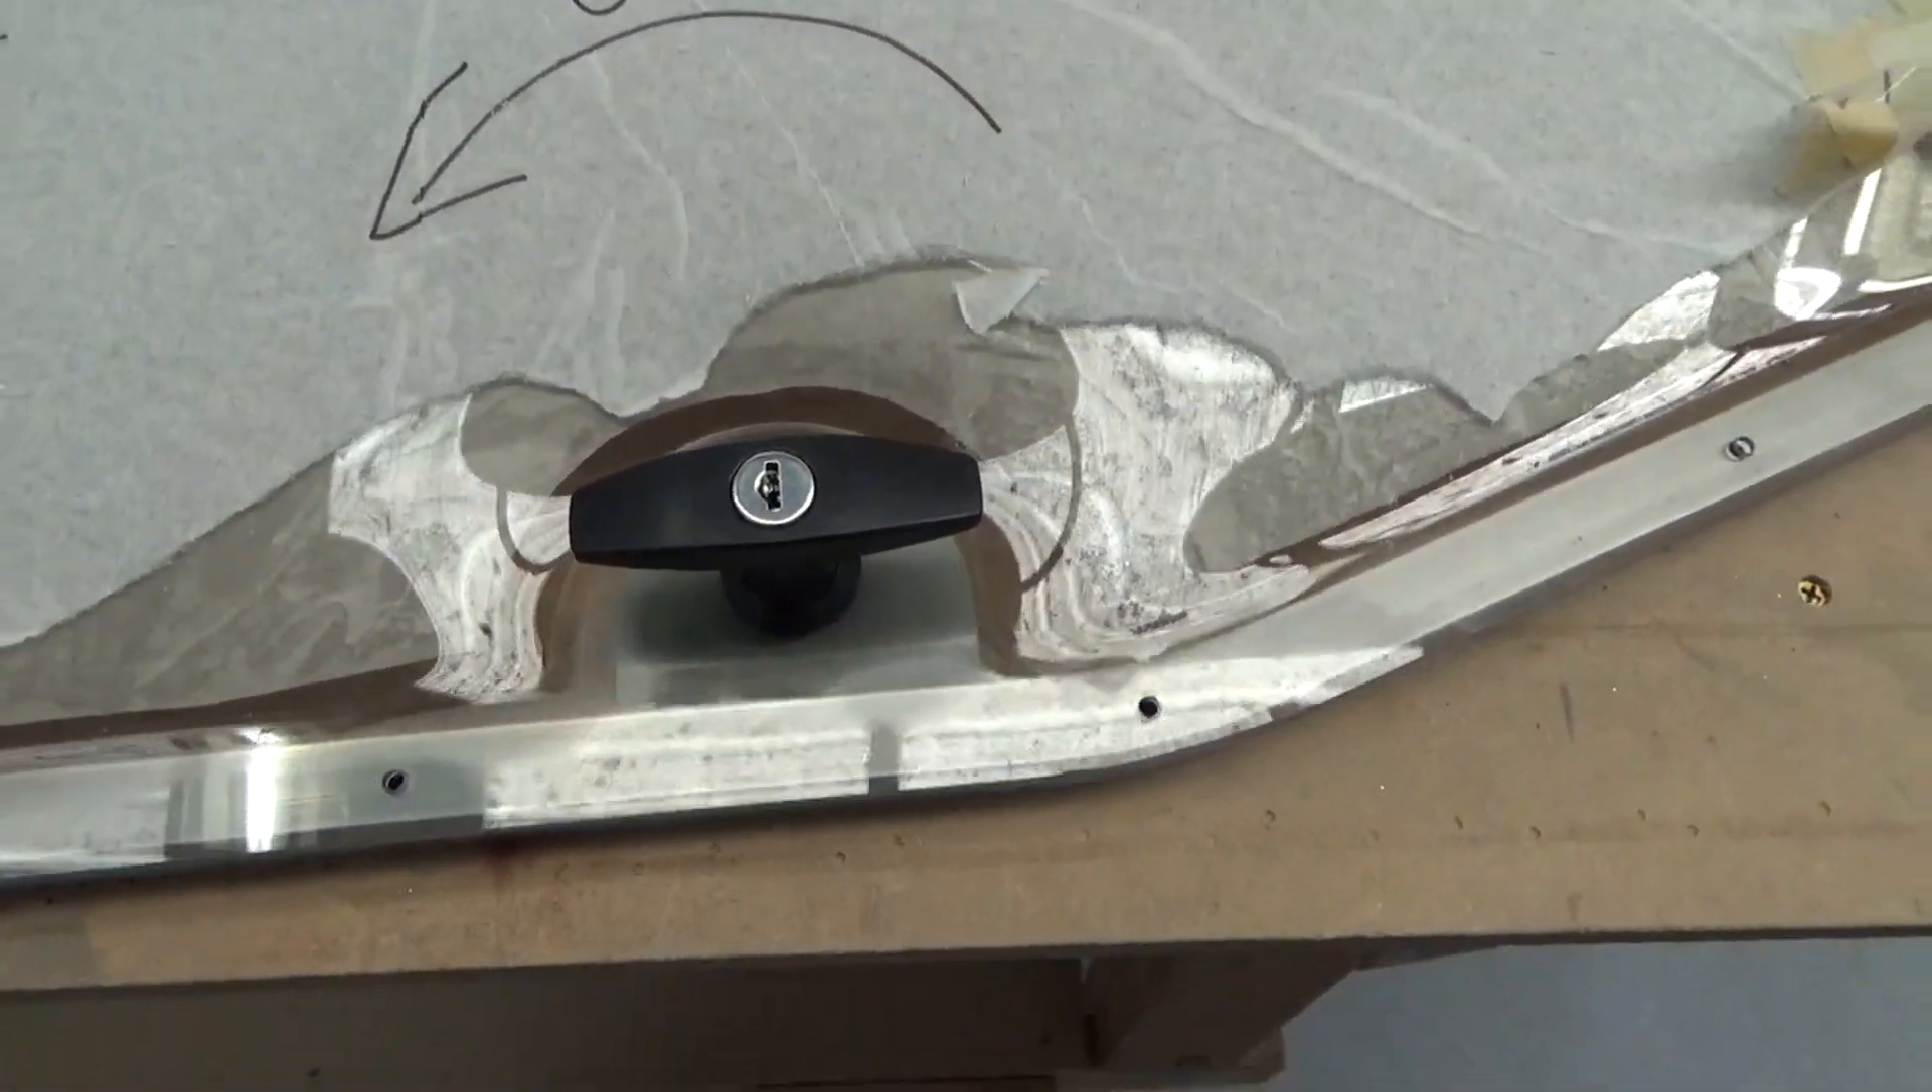So, also, I've drilled this hole out, got my handle and the handle slots in there beautifully.